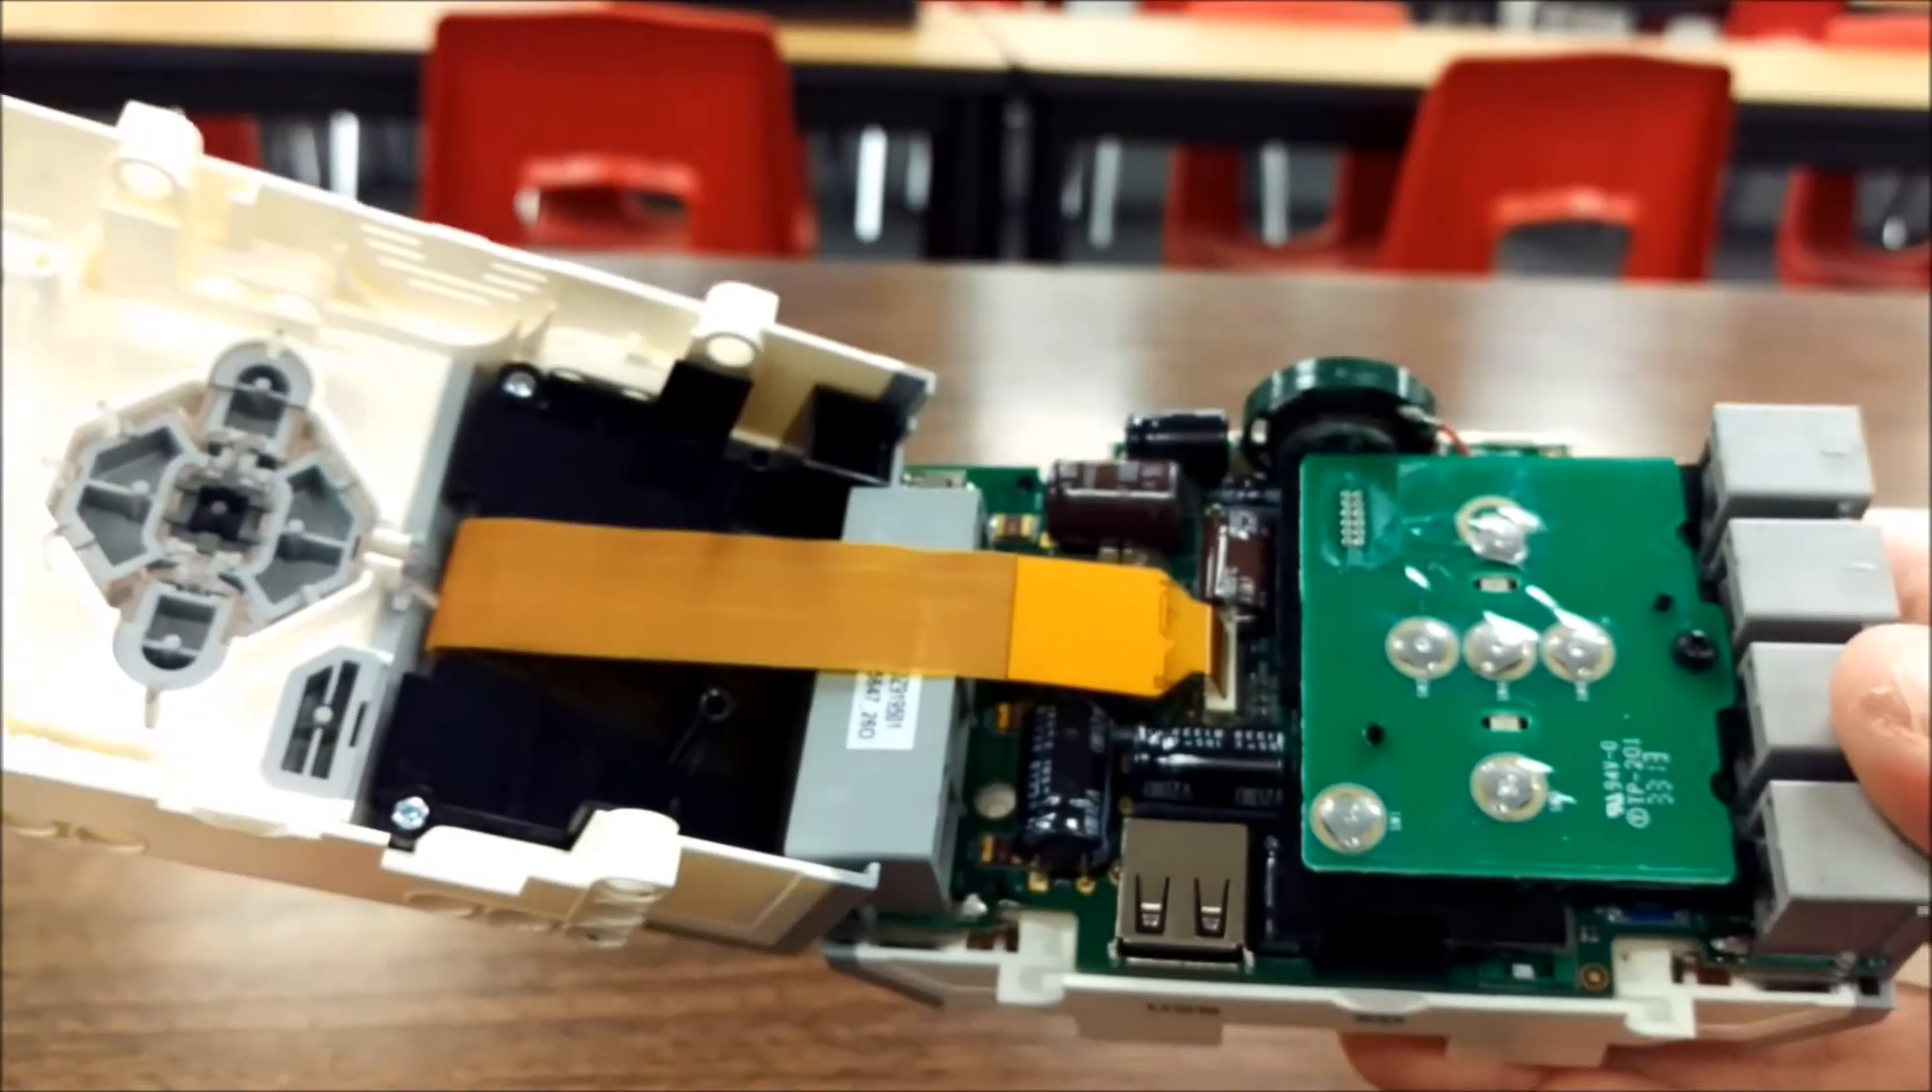Okay so I've opened up the EV3 brick here.